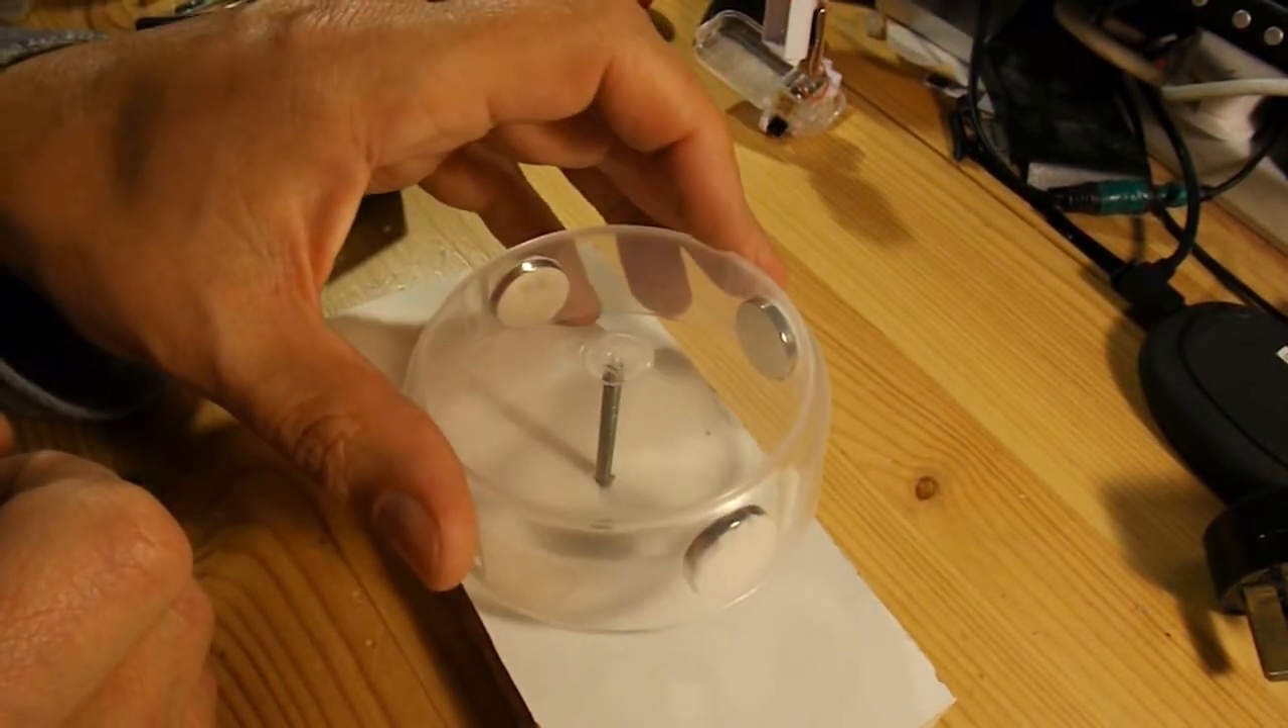Right, that's my neodymium magnets mounted on the inside.